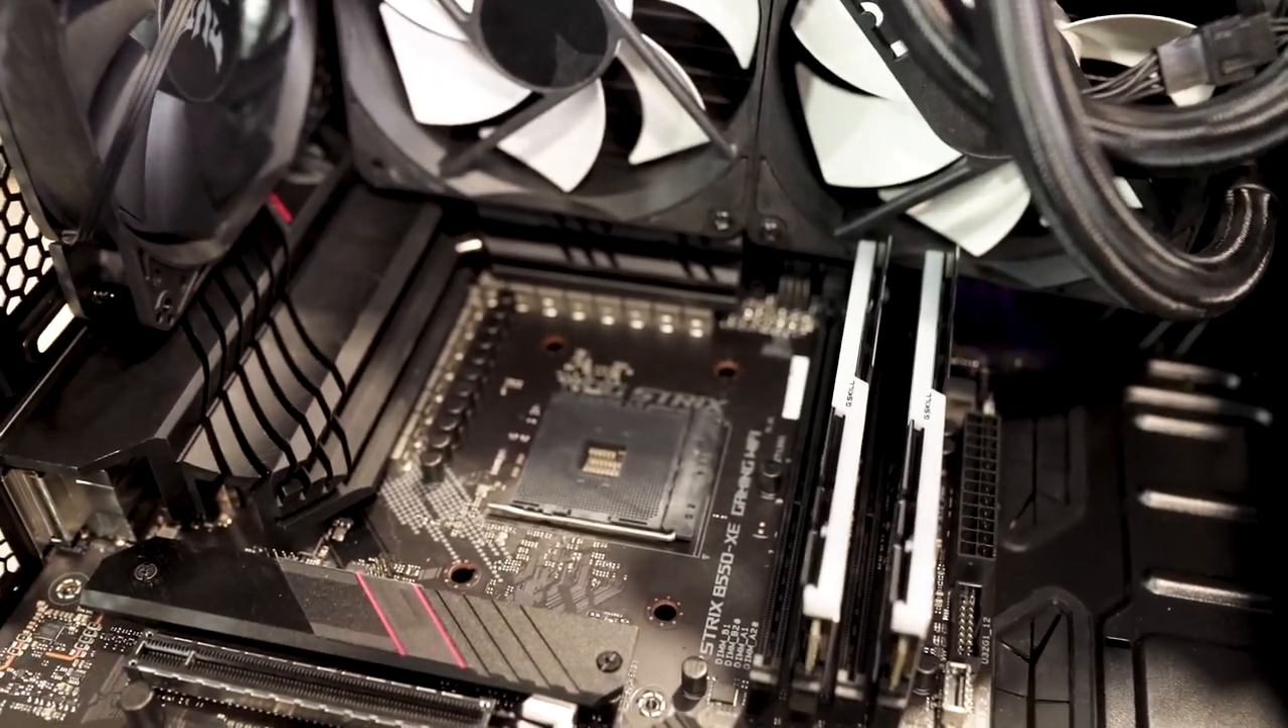So what you can see here is it looks like it fits, but I wouldn't call this a good fitment at all. I mean the modules are practically hitting the fans.